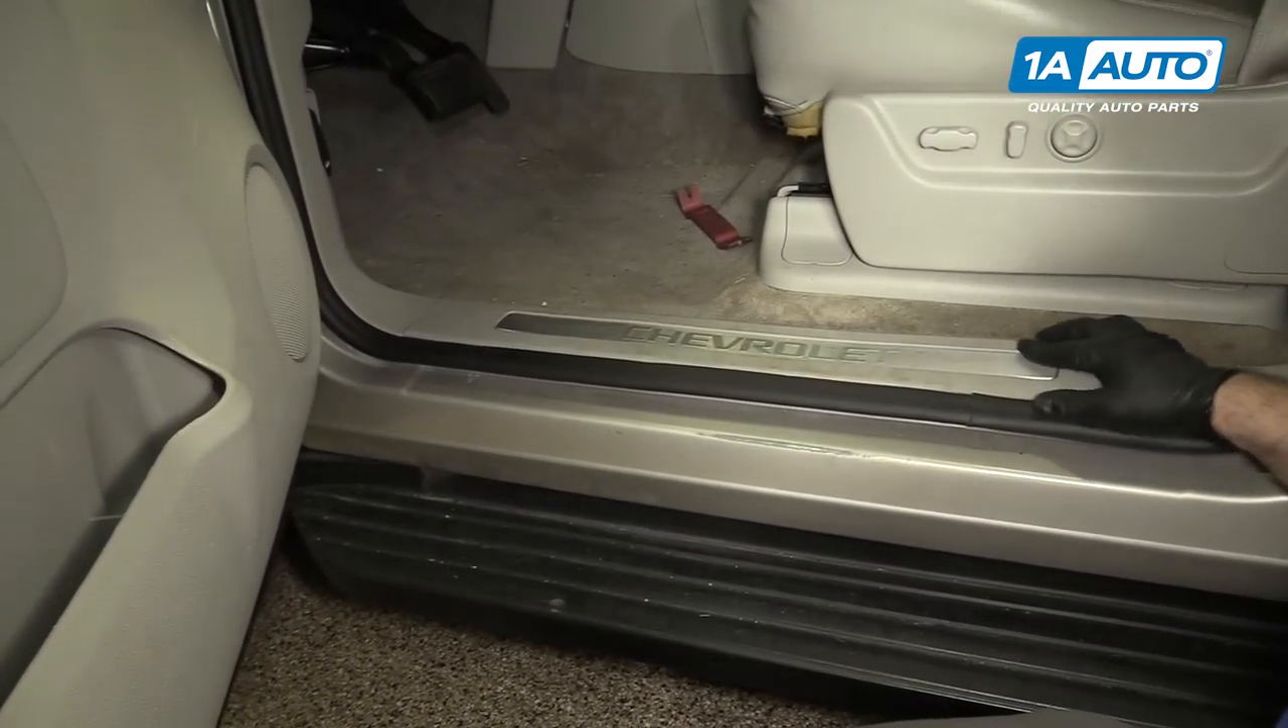Now we've got our nice, perfect weather strip installed.